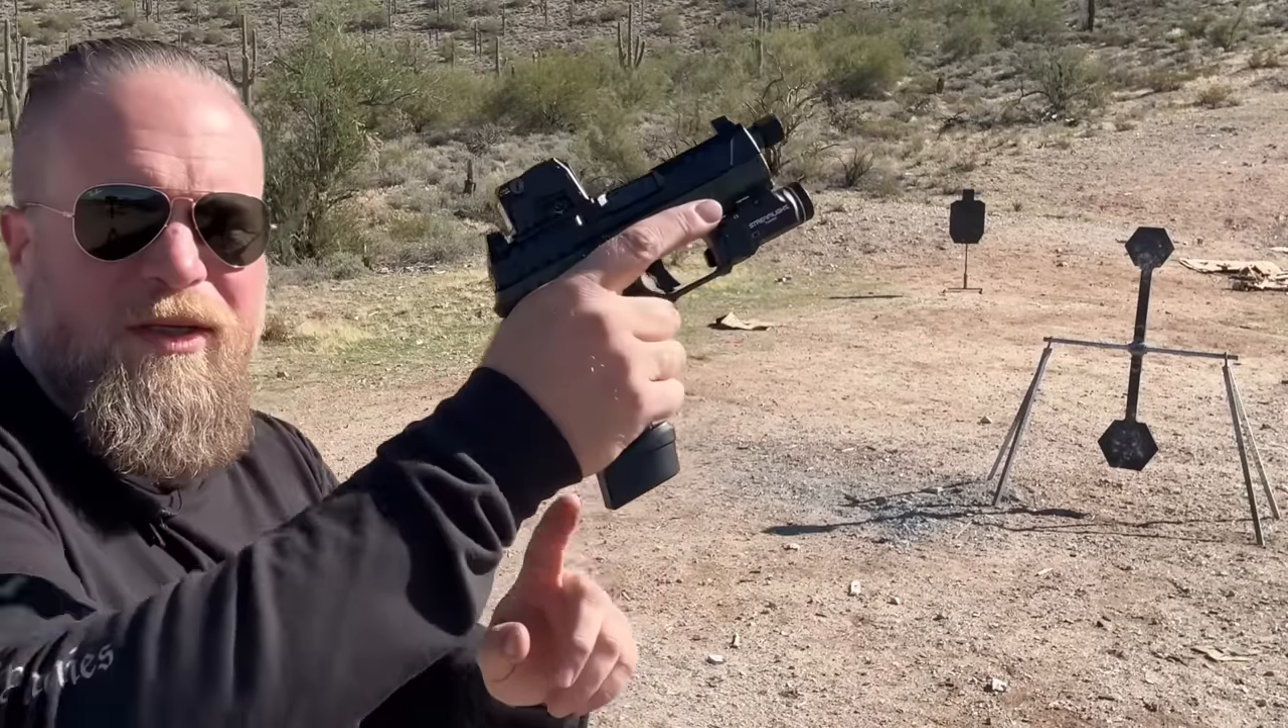As you can see, same magazines. It just sticks out the bottom a little bit.